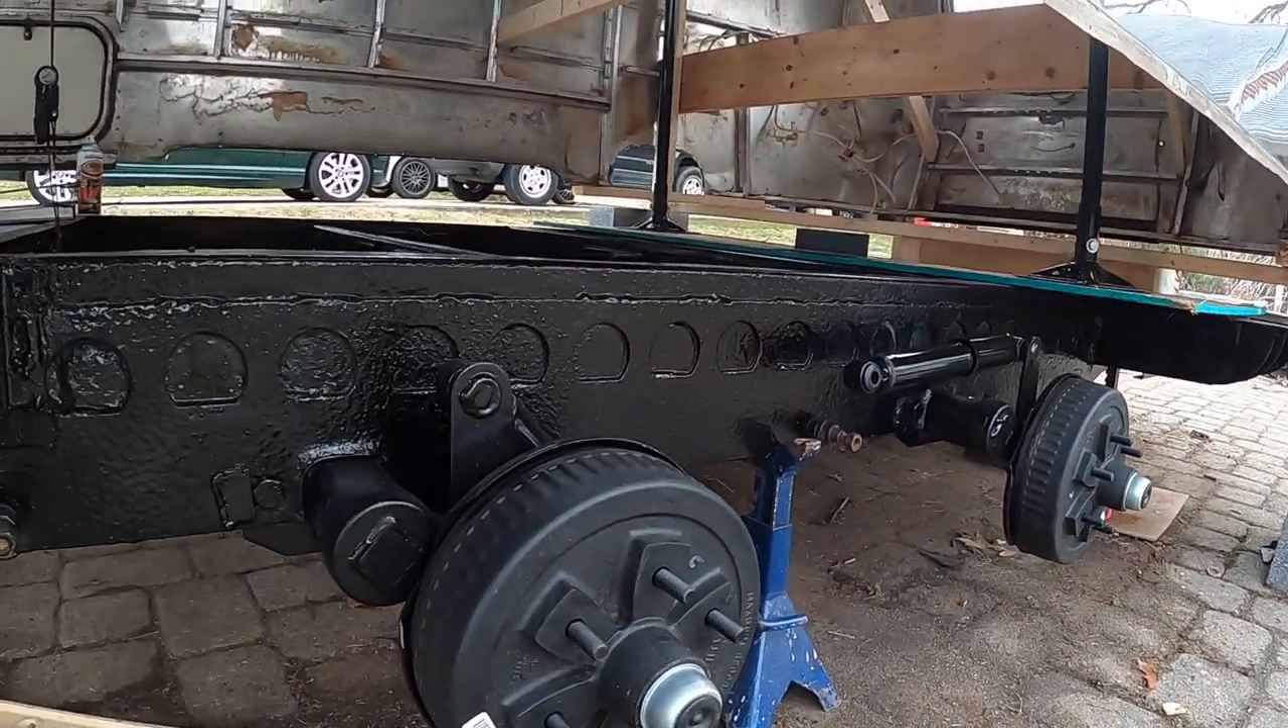Got the old axles out. We got the new ones in.